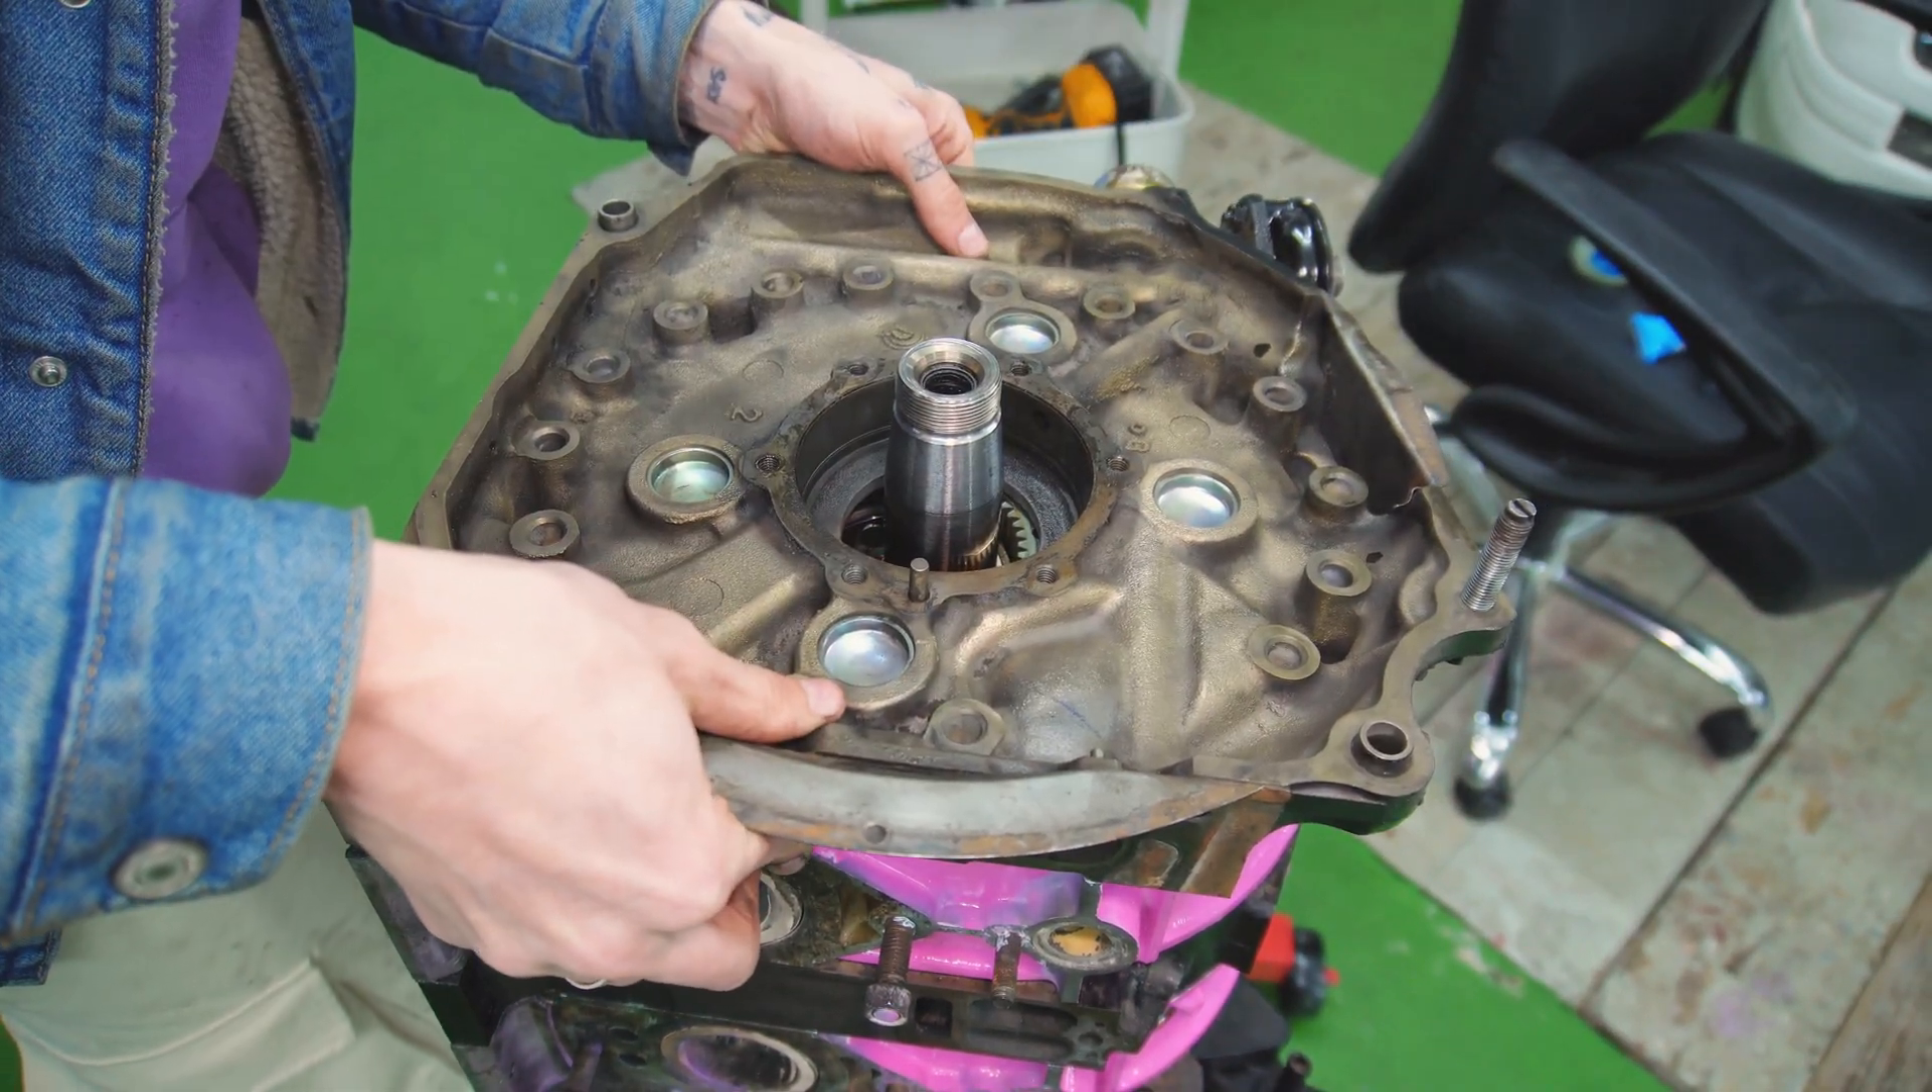The rear iron is also the last piece of the block itself, and after lowering it carefully onto the rear housing, it's time to put the 18 long bolts in, which sandwich the entire engine together once tightened.